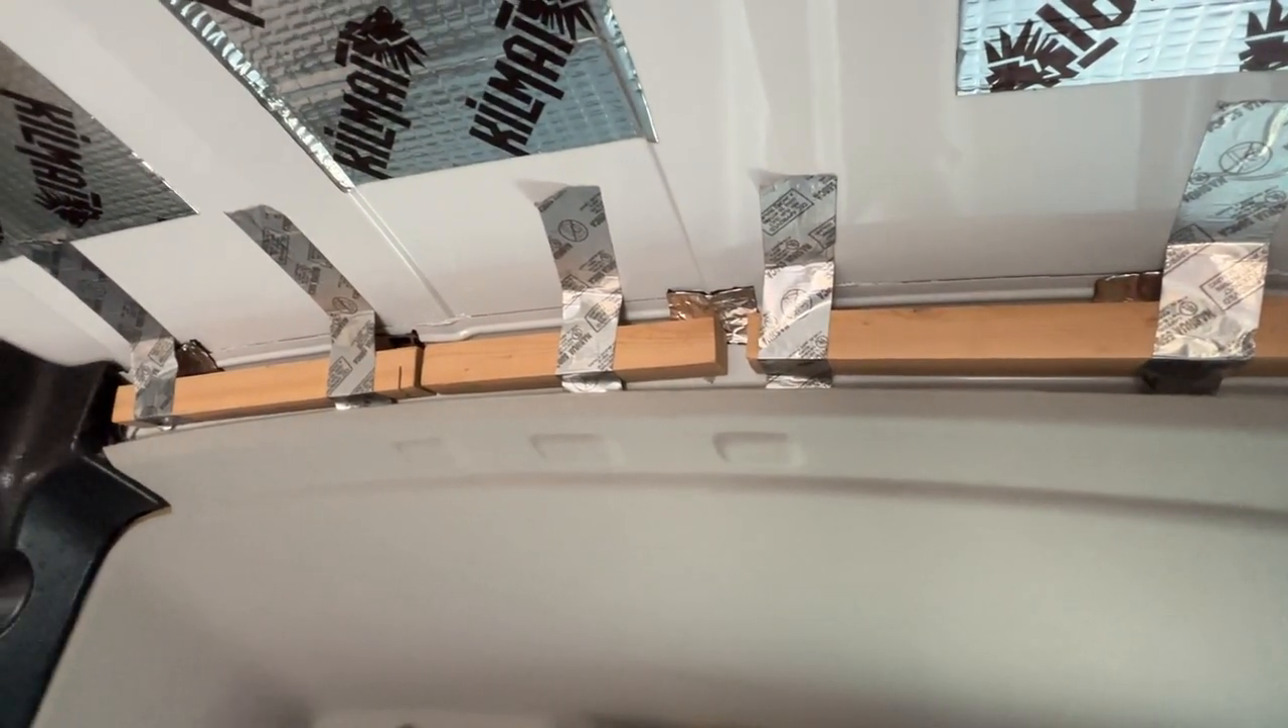I have not yet taken the tape off.